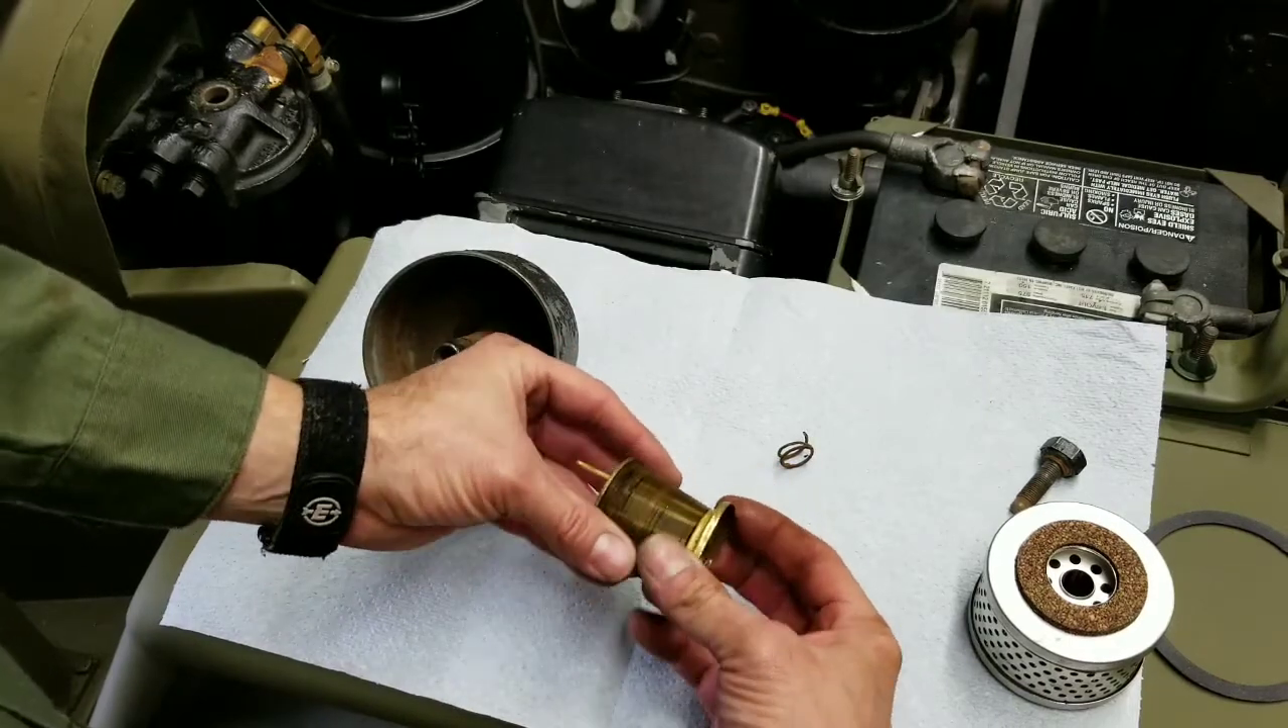With a little bit of work I got the old filter strainer out.